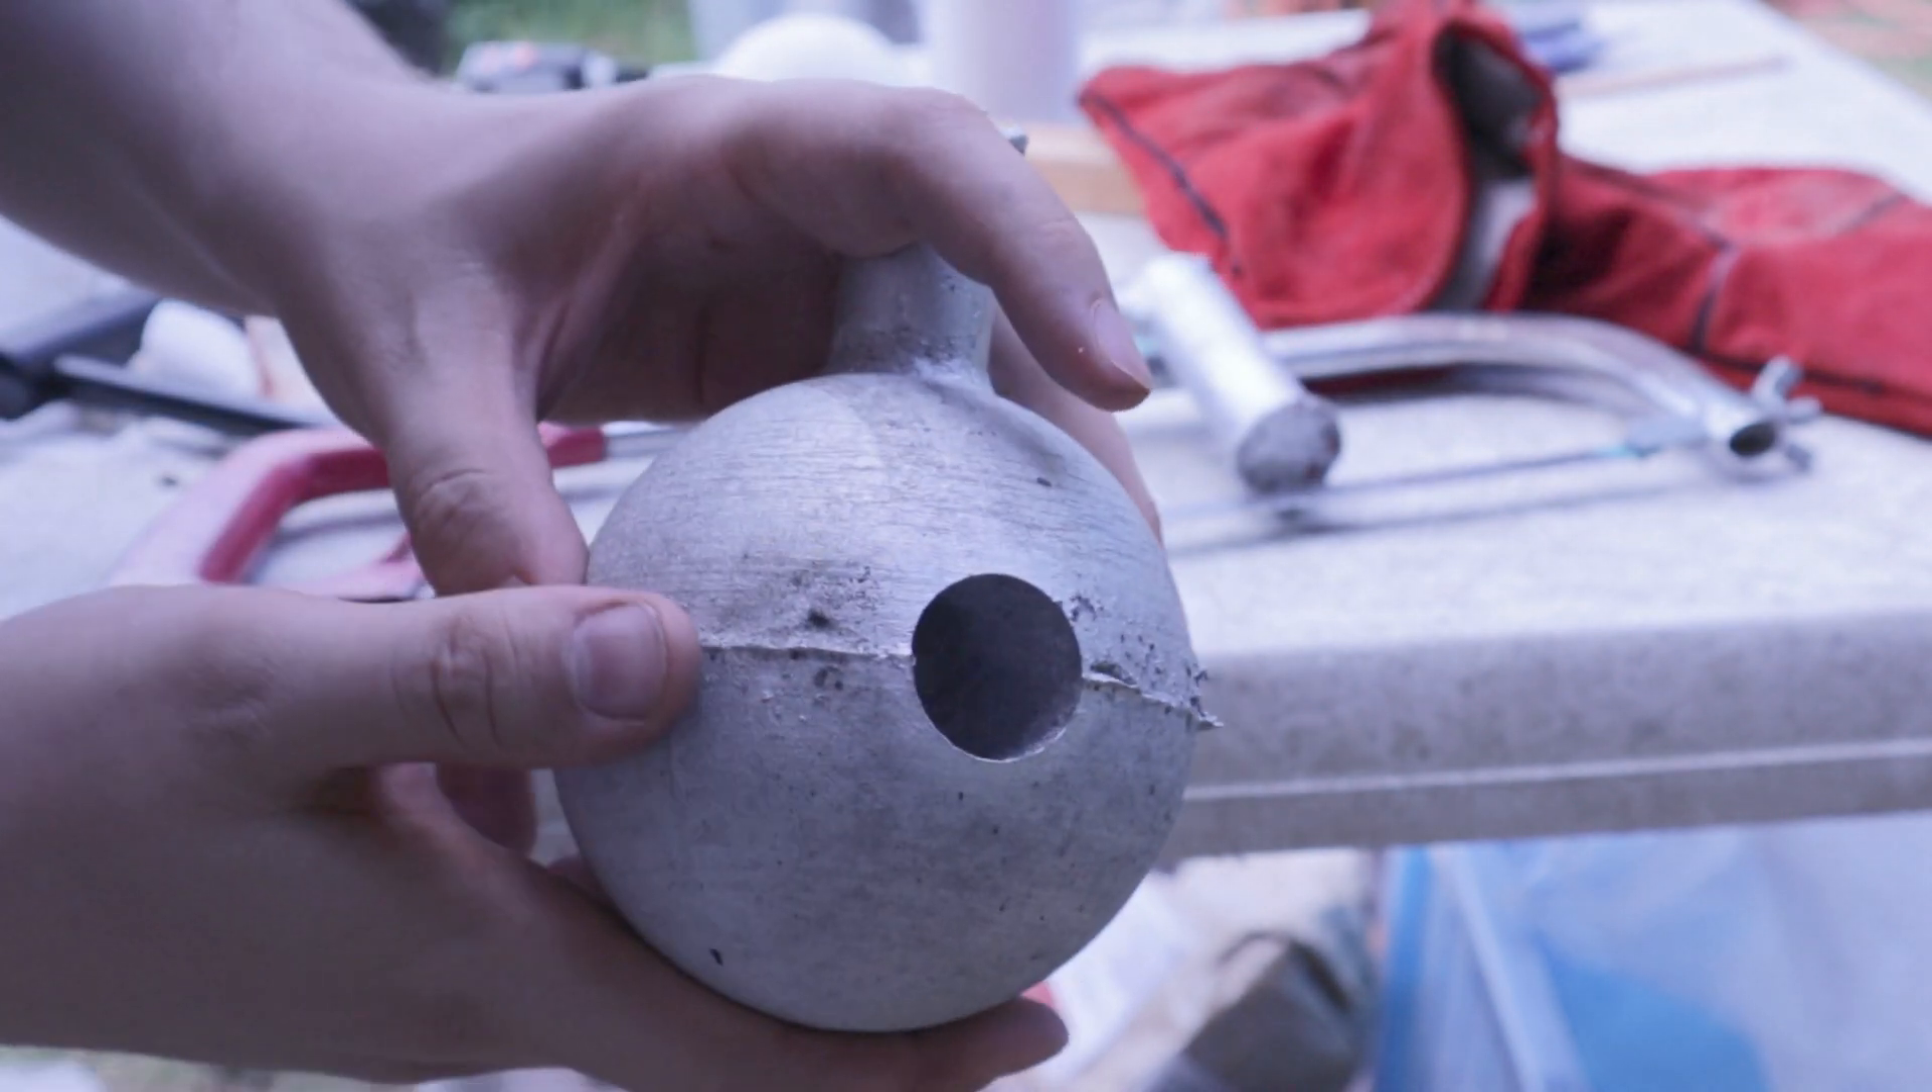And they're not quite lined up those hemispheres either so I've got to do a bit of sanding to sort this edge misalignment out but I think we should be alright.